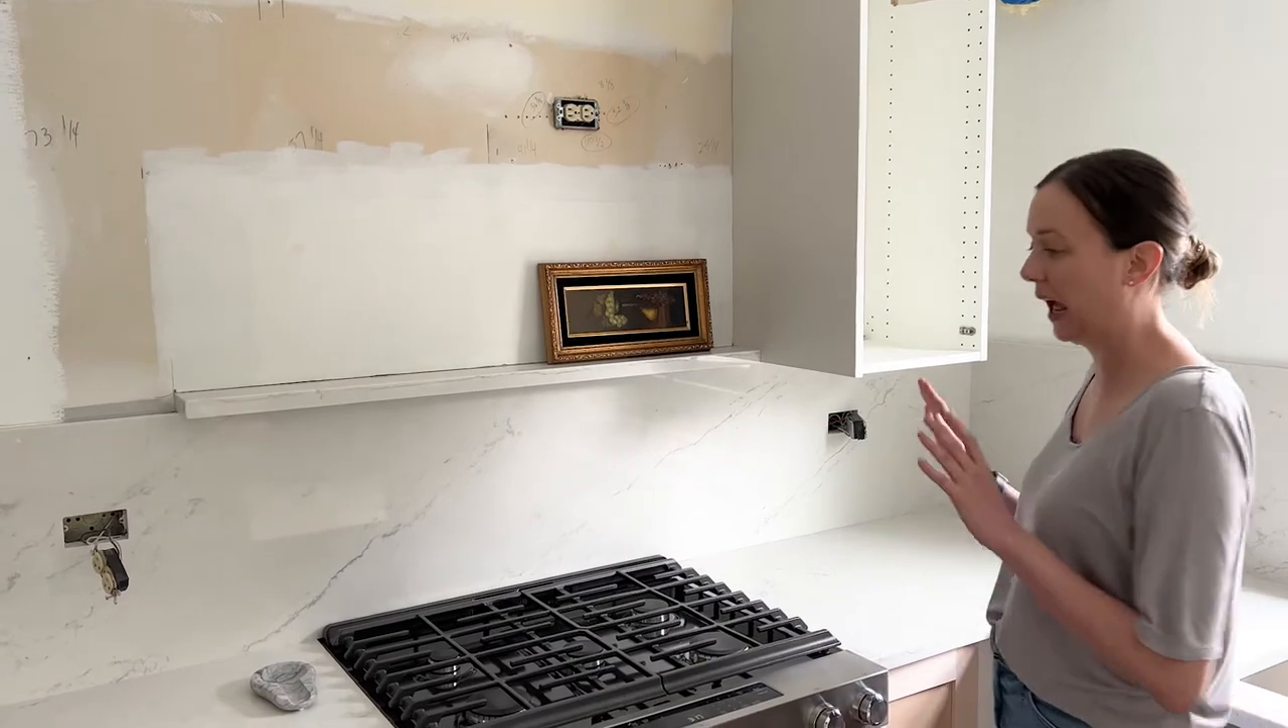Our quartz guys came back to finish the last piece of backsplash and finally install the shelf.